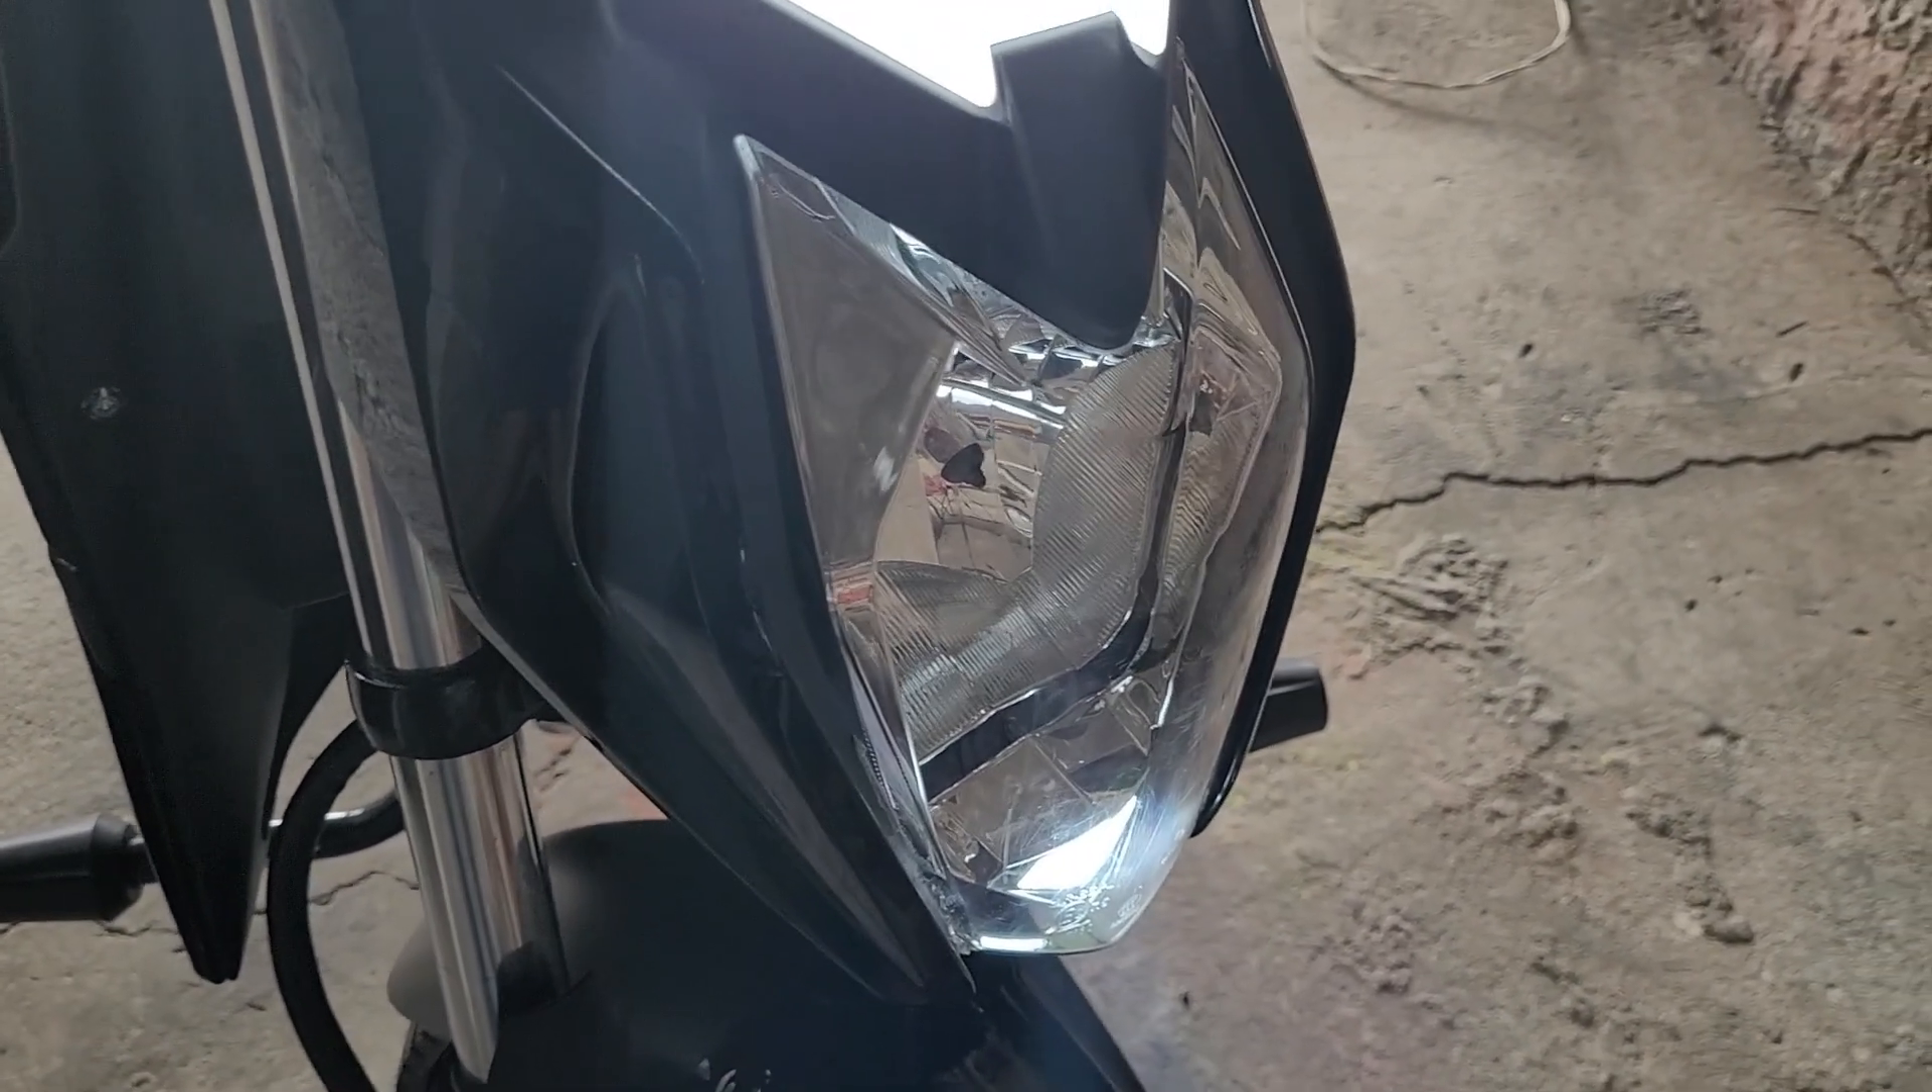Ahora yo ya terminé de colocar nuevamente el faro.